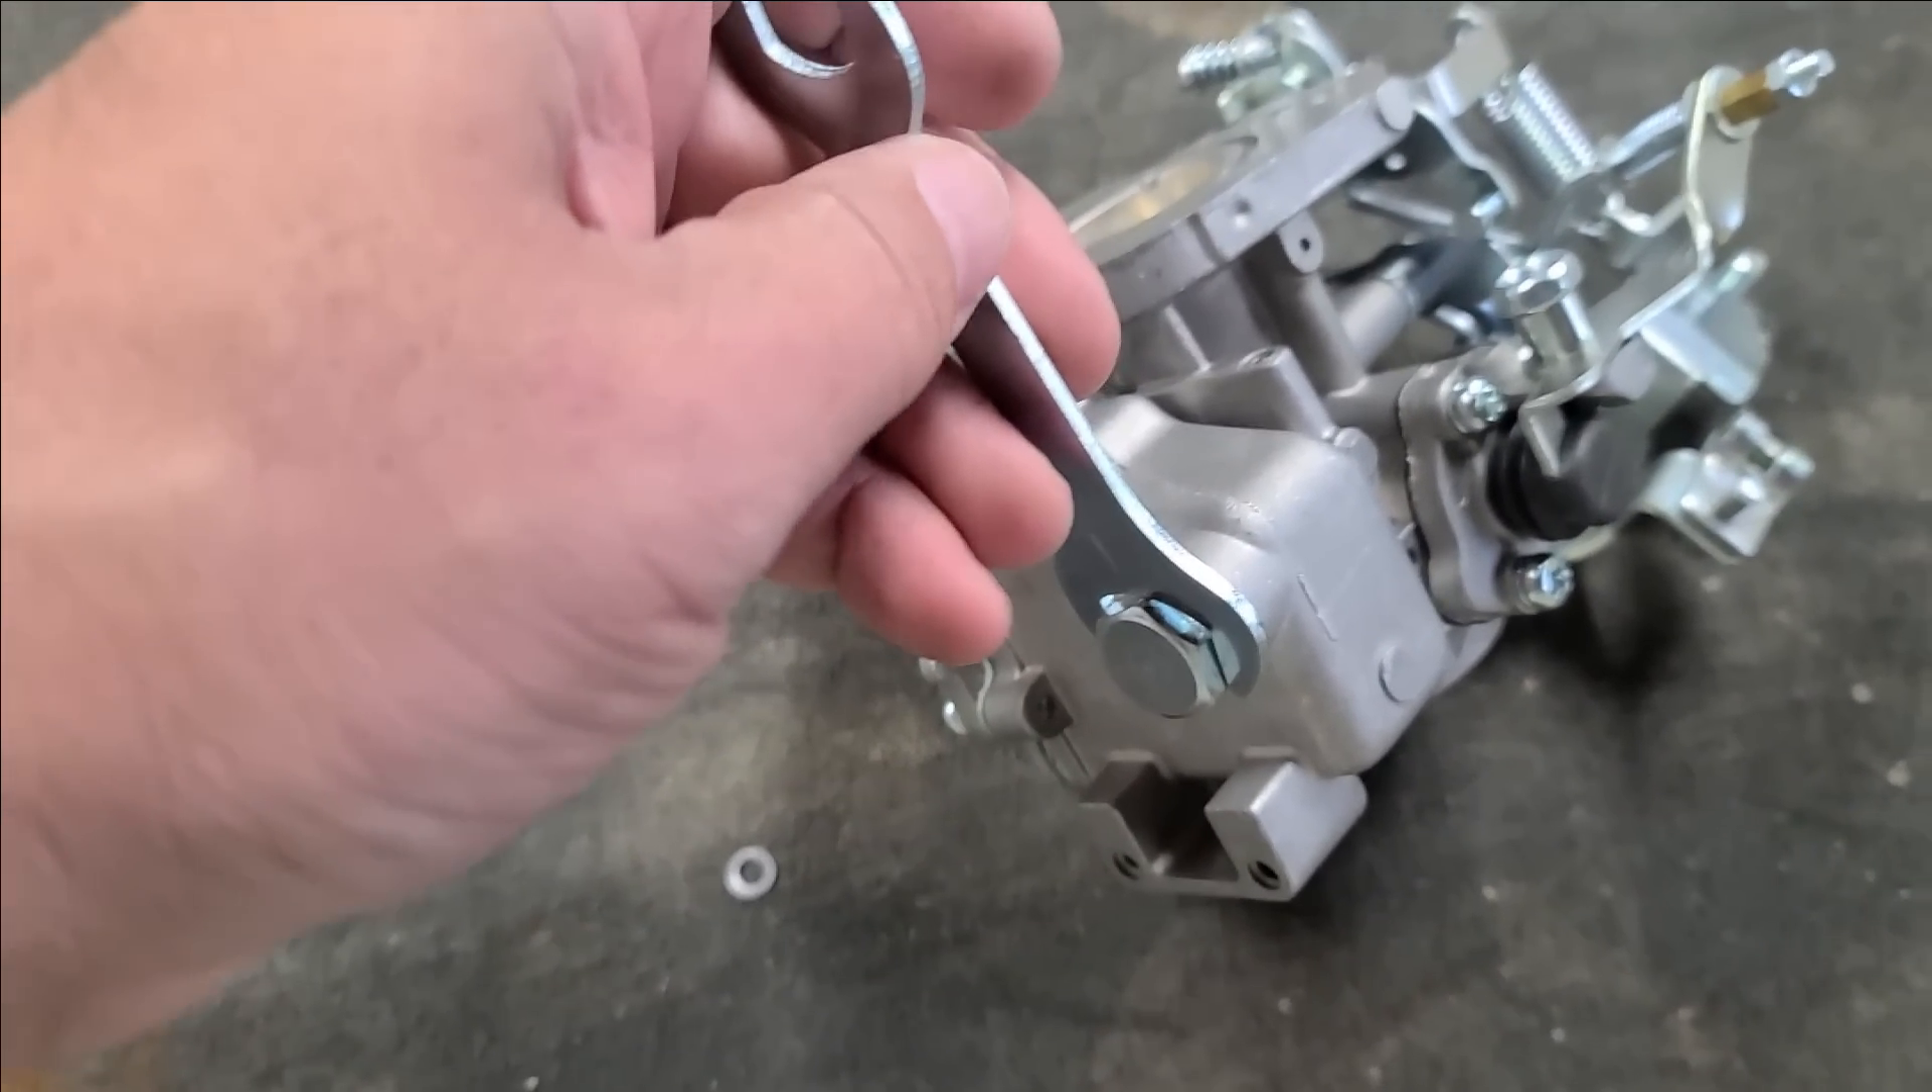You see my pressure washer wrench Fits perfectly.